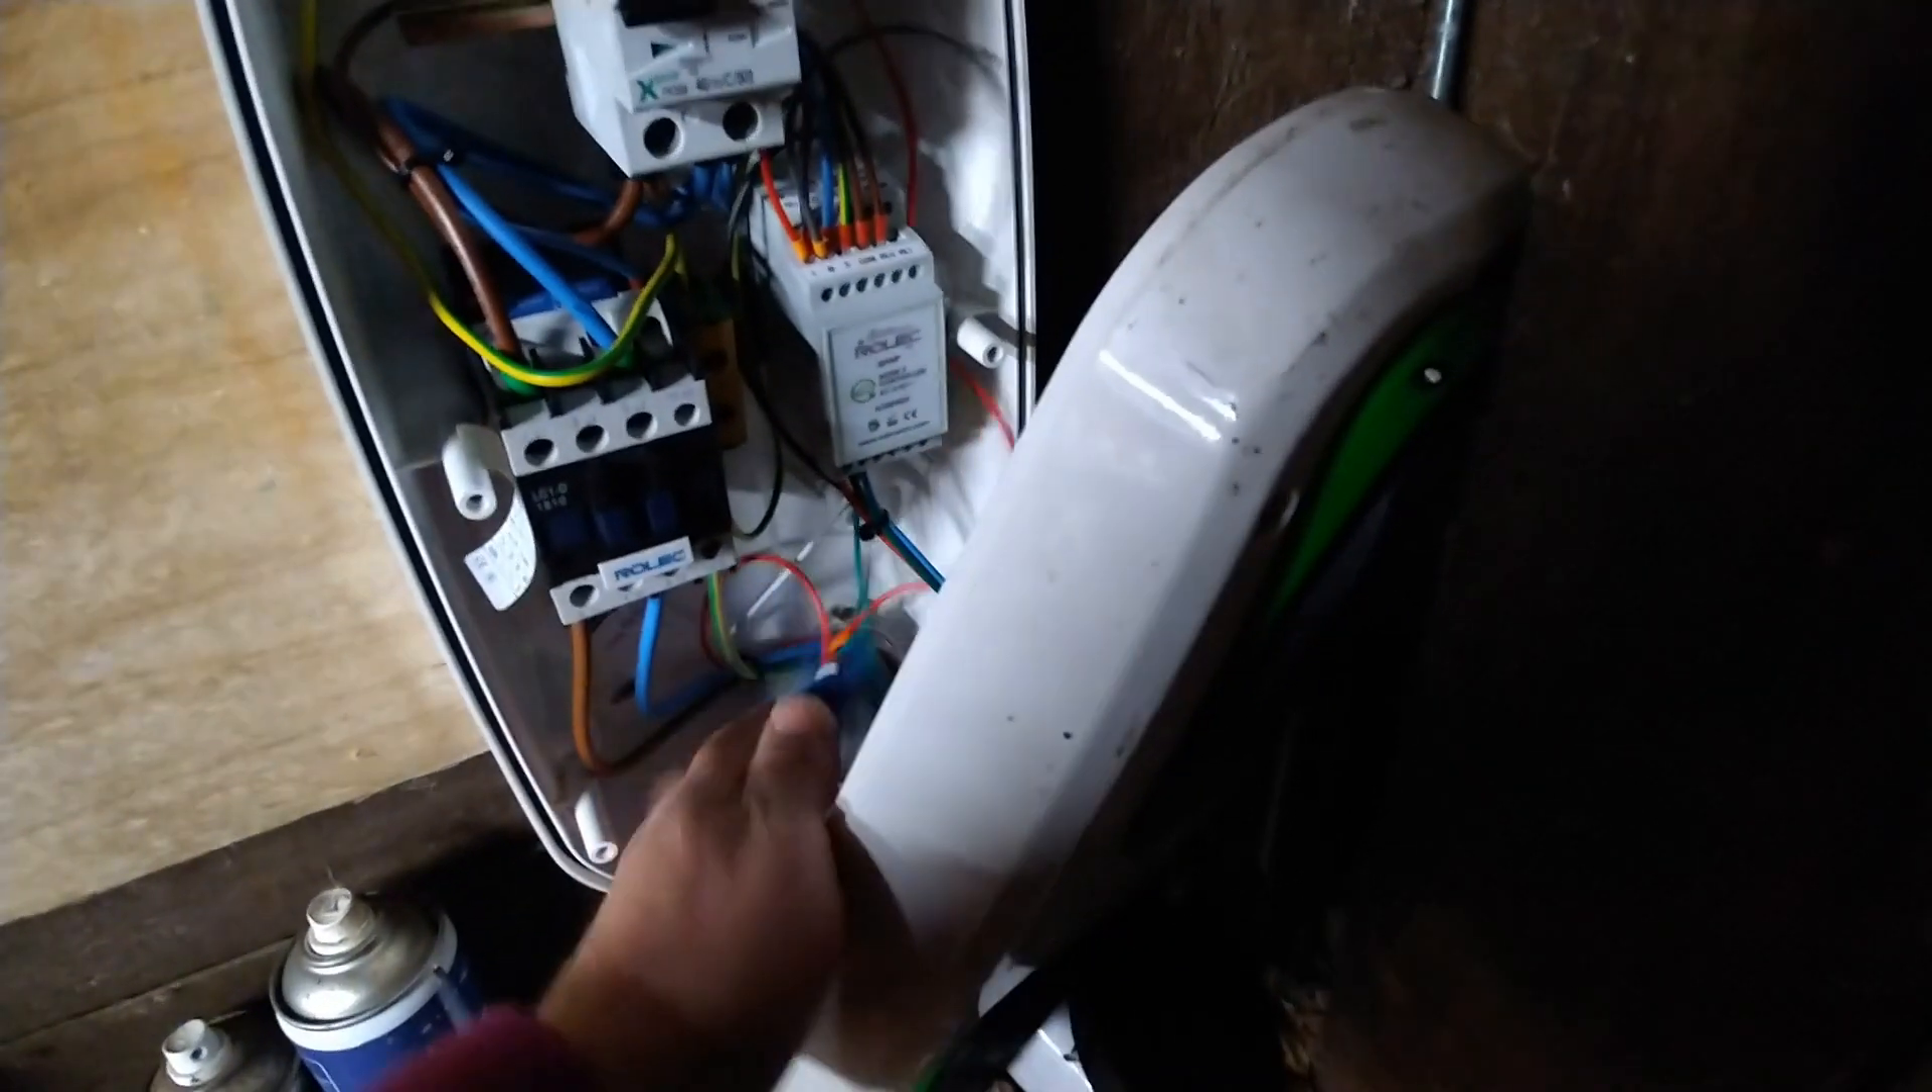I've yet to screw the case back on.